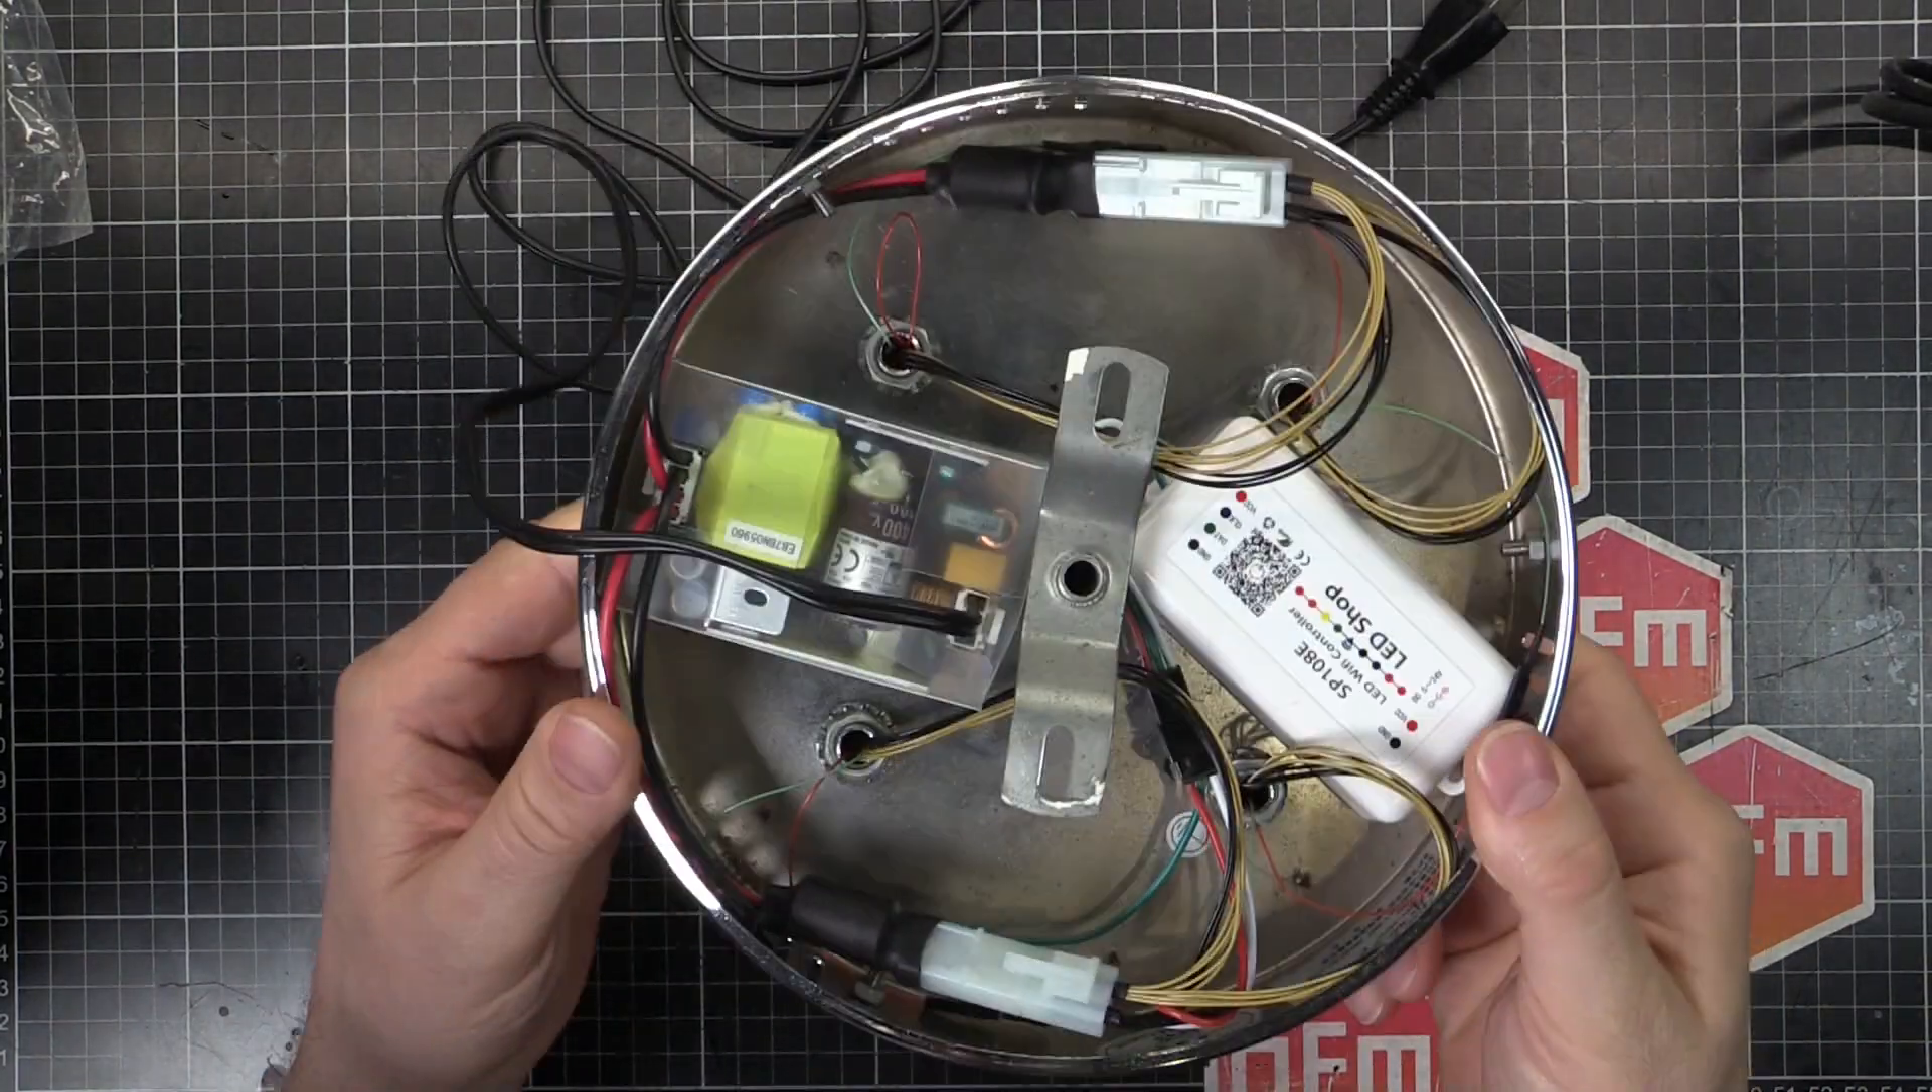All the electrical is pretty much done looking pretty good we've got the uh the controller here power supply there.